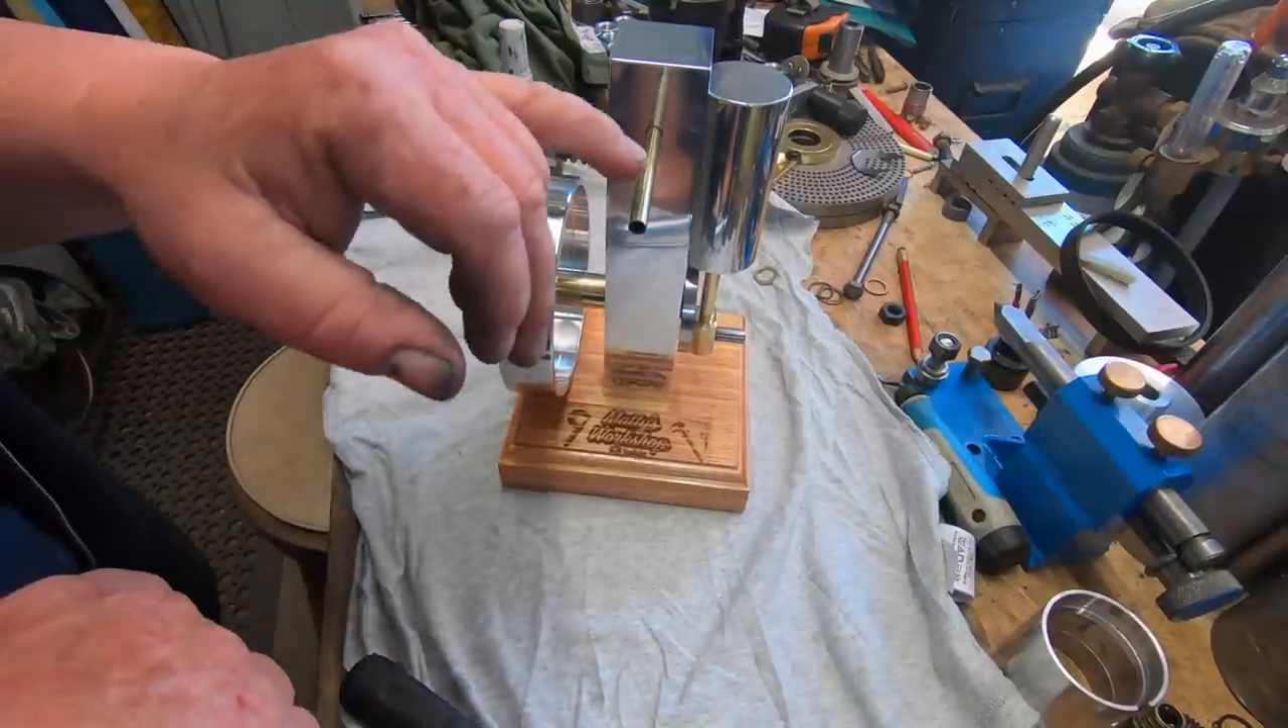Now one thing I haven't got is a bit of silicone hose or something to put over here.